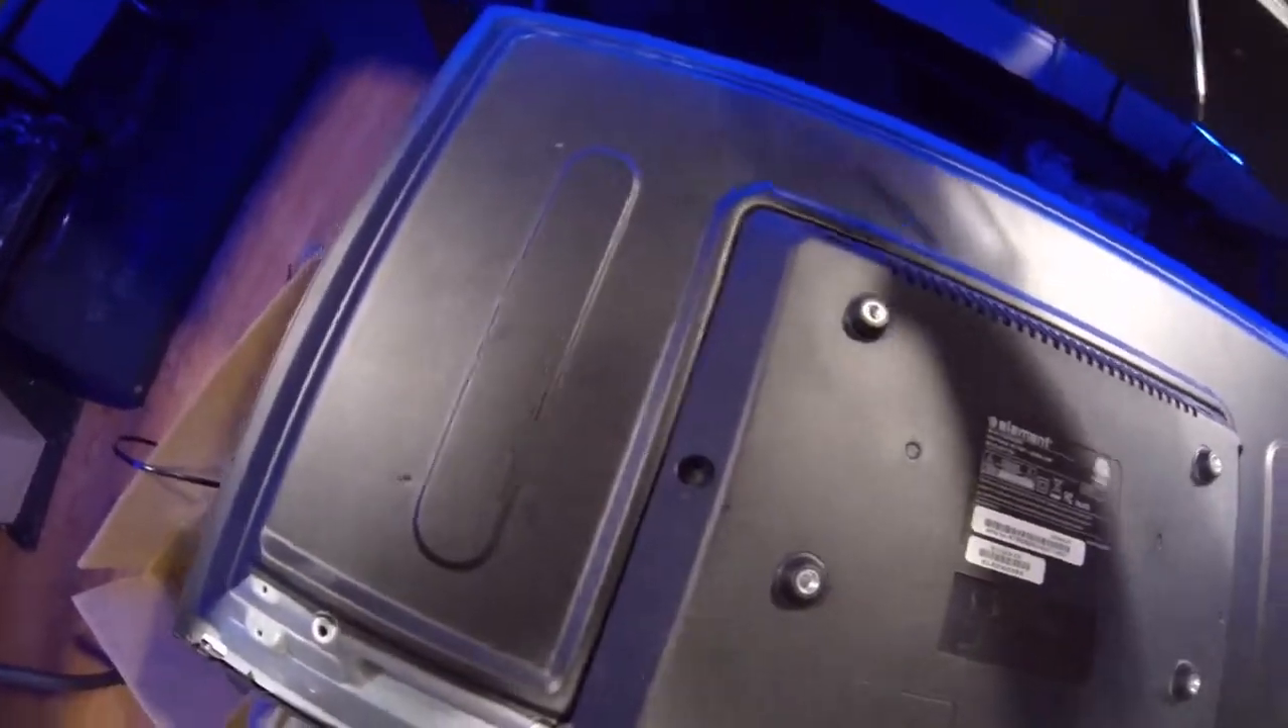I got the back panel re-installed like that and I need one more maybe one or two more screws in it.